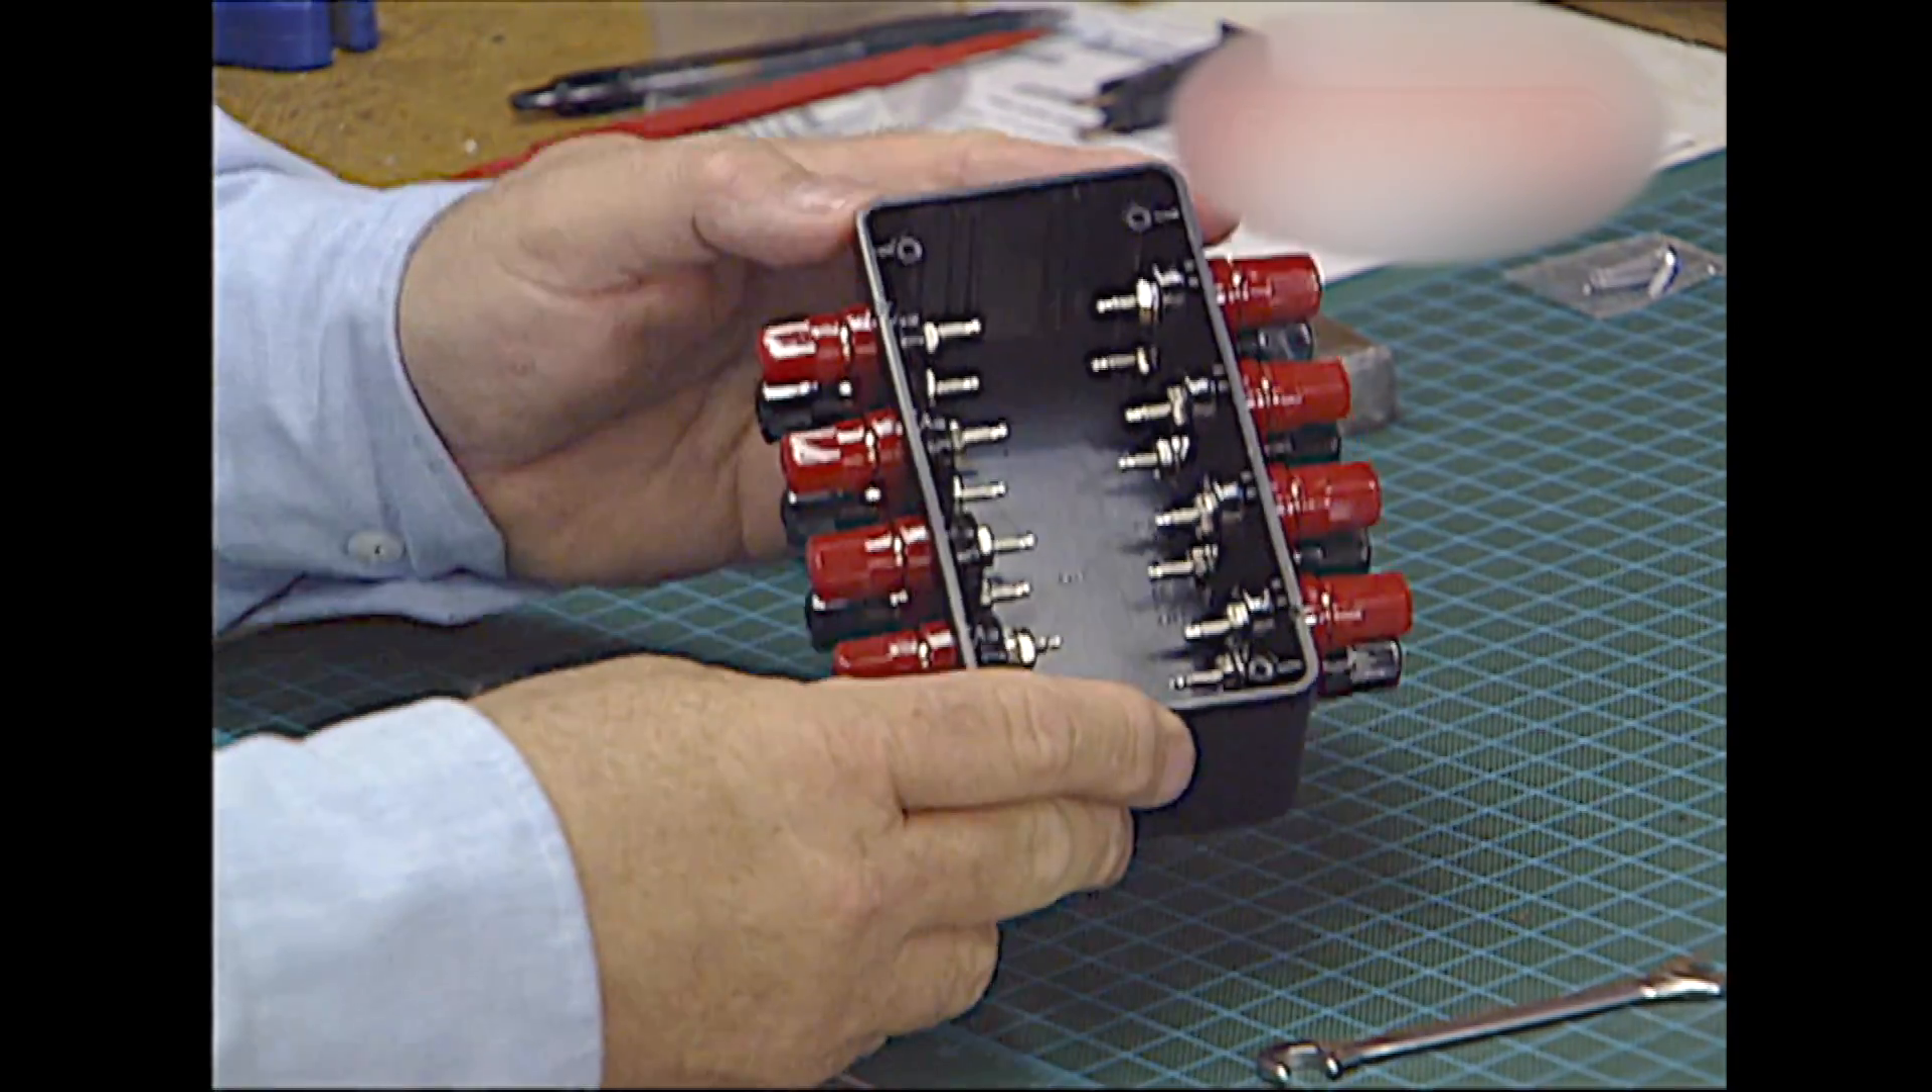Now we have a nice black box all full of pretty red and black banana plugs.